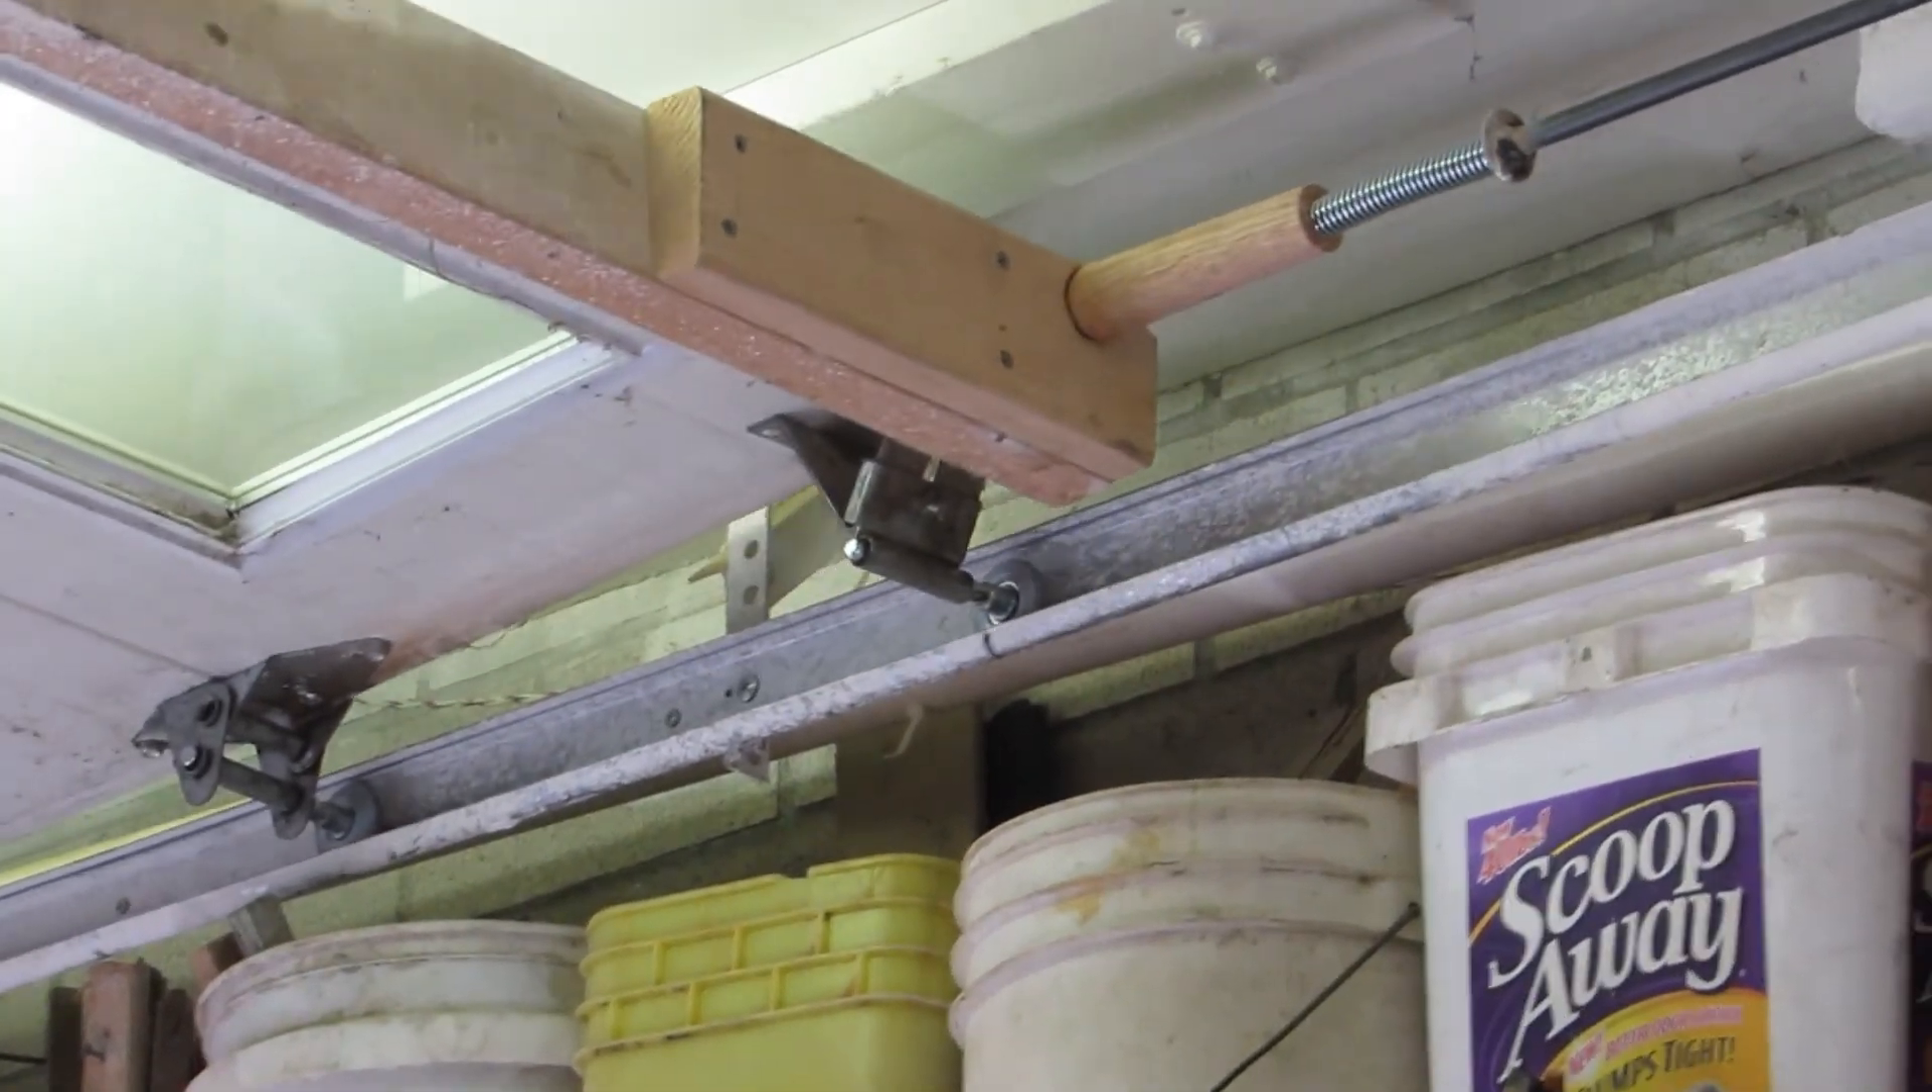So at the top of the door you can see I put a piece of wood with a socket for the plunger to hit.